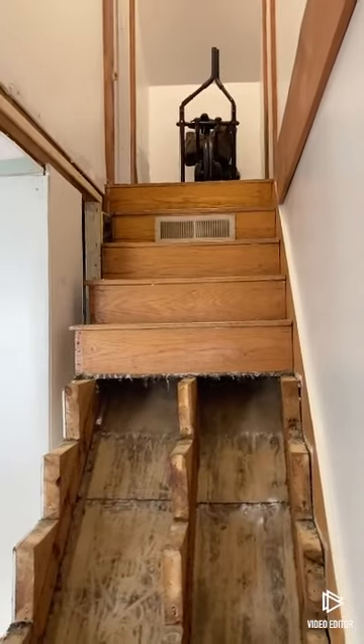We're missing like half of the stairs We only have like 1, 2, 3, 4, 5 5 steps left.